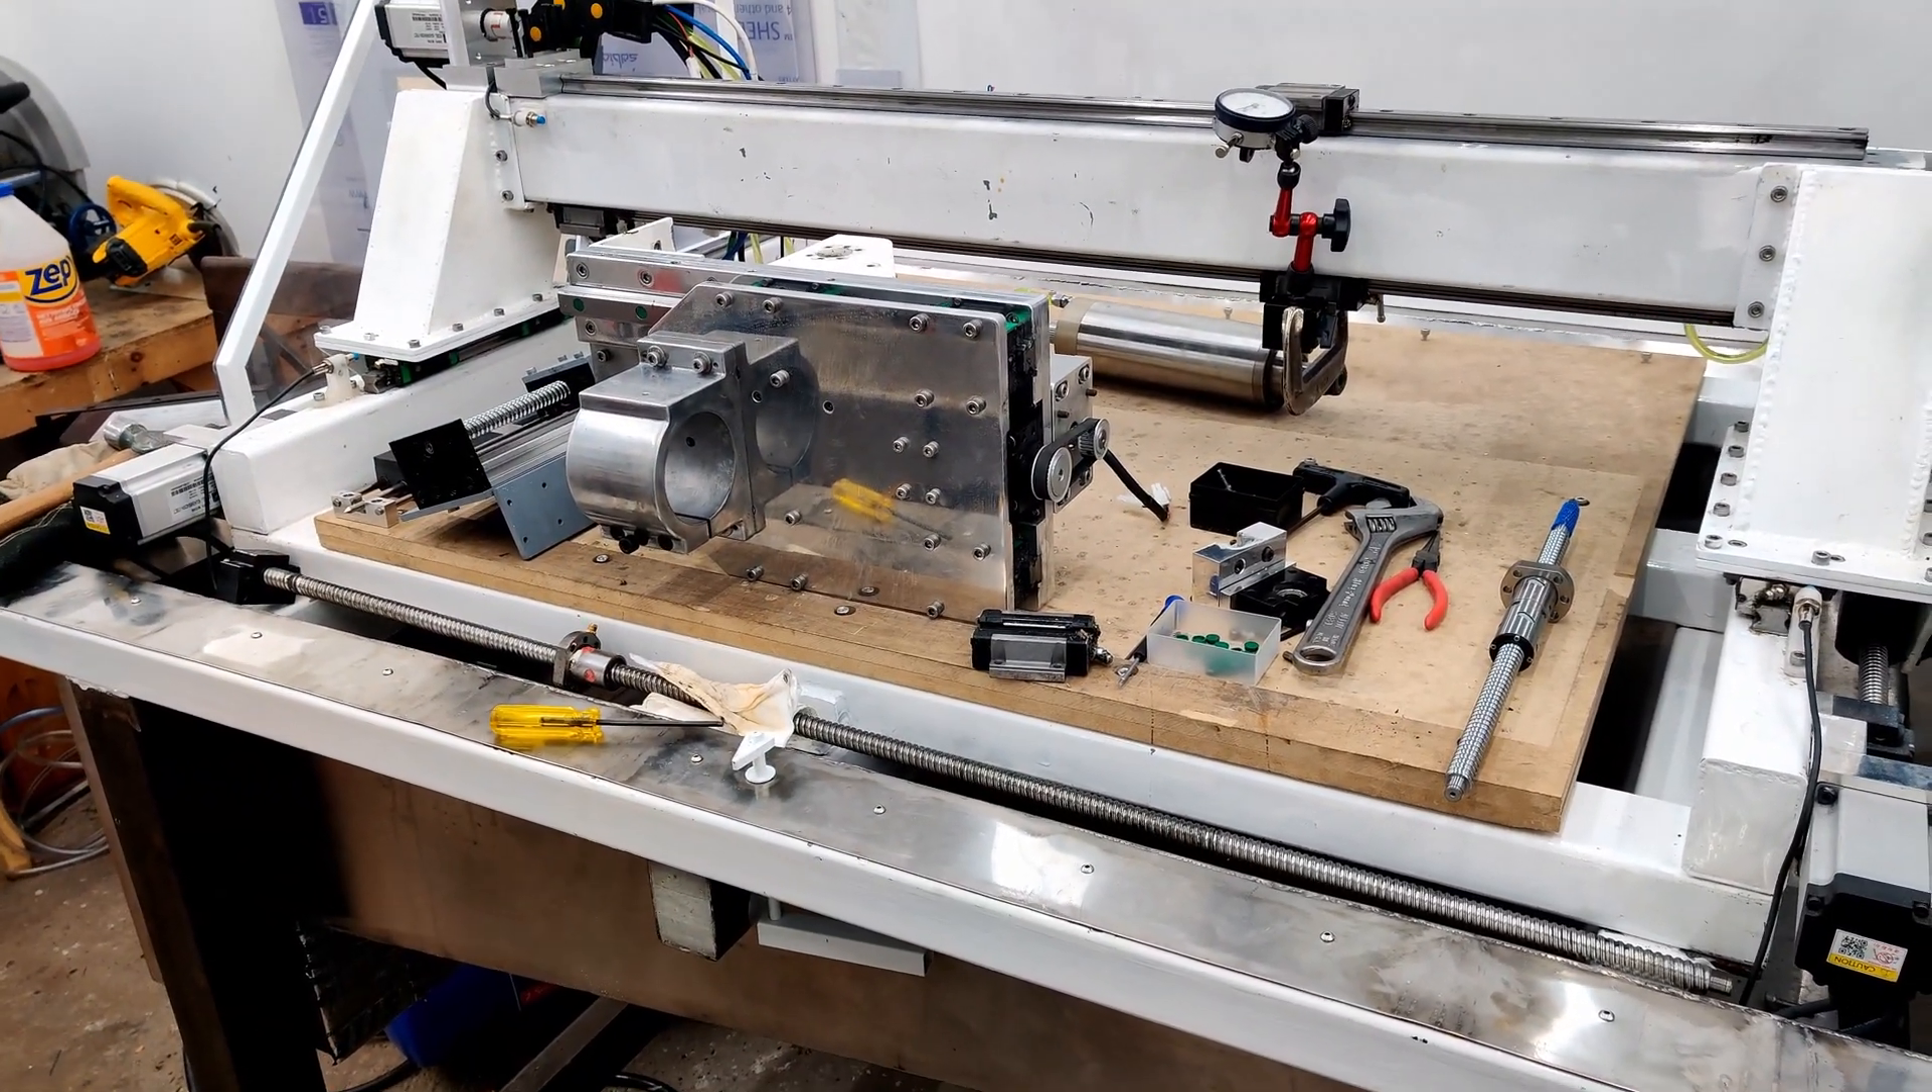I've temporarily put the the MDF spoil board back in.